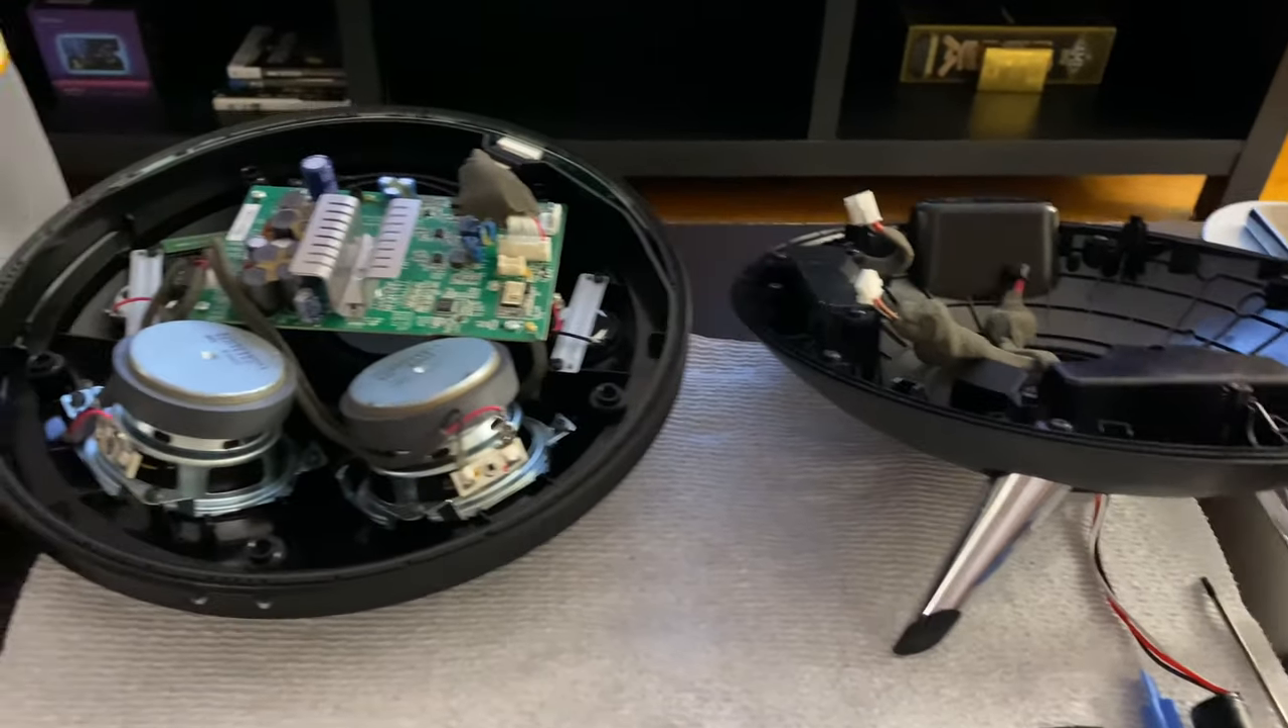Okay so I just got done screwing the five screws and now we have two of the pieces separated of the speaker.